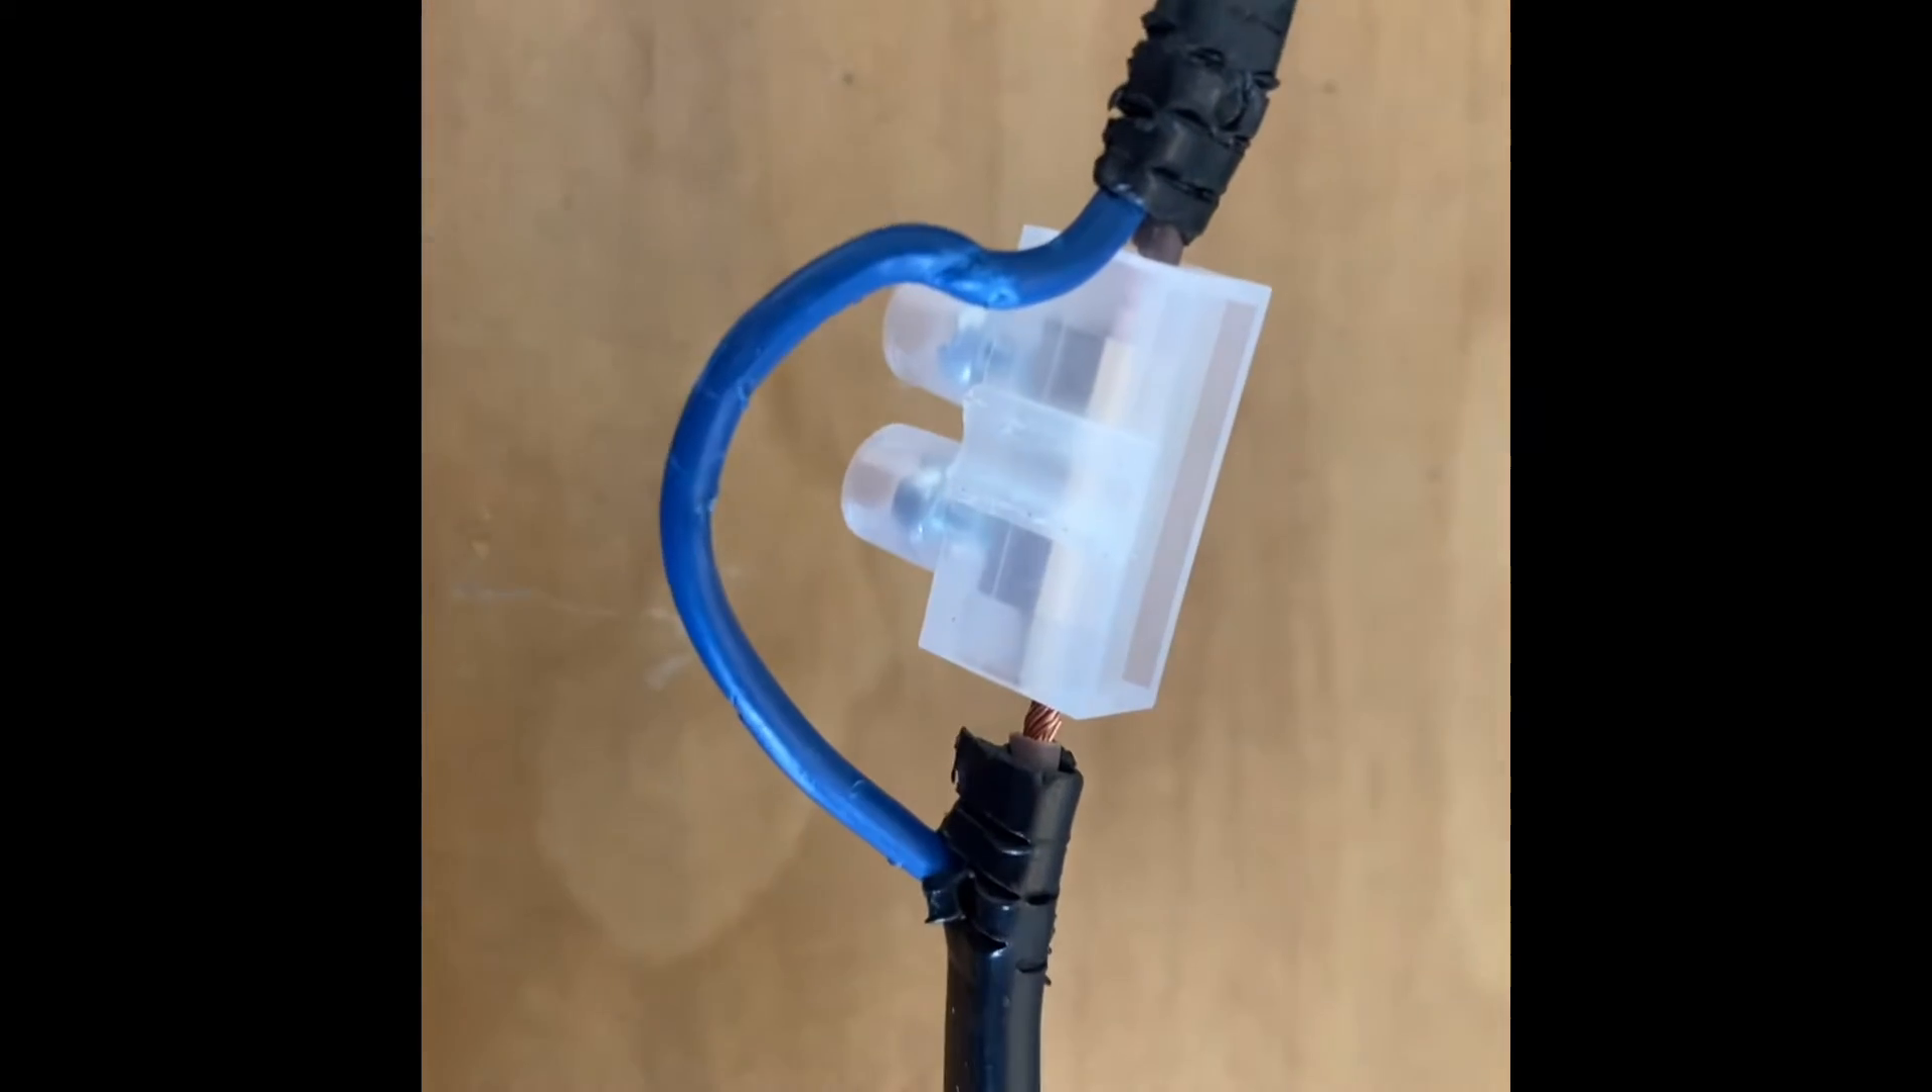So here i took off the switch off this lamp and put on a connector block.